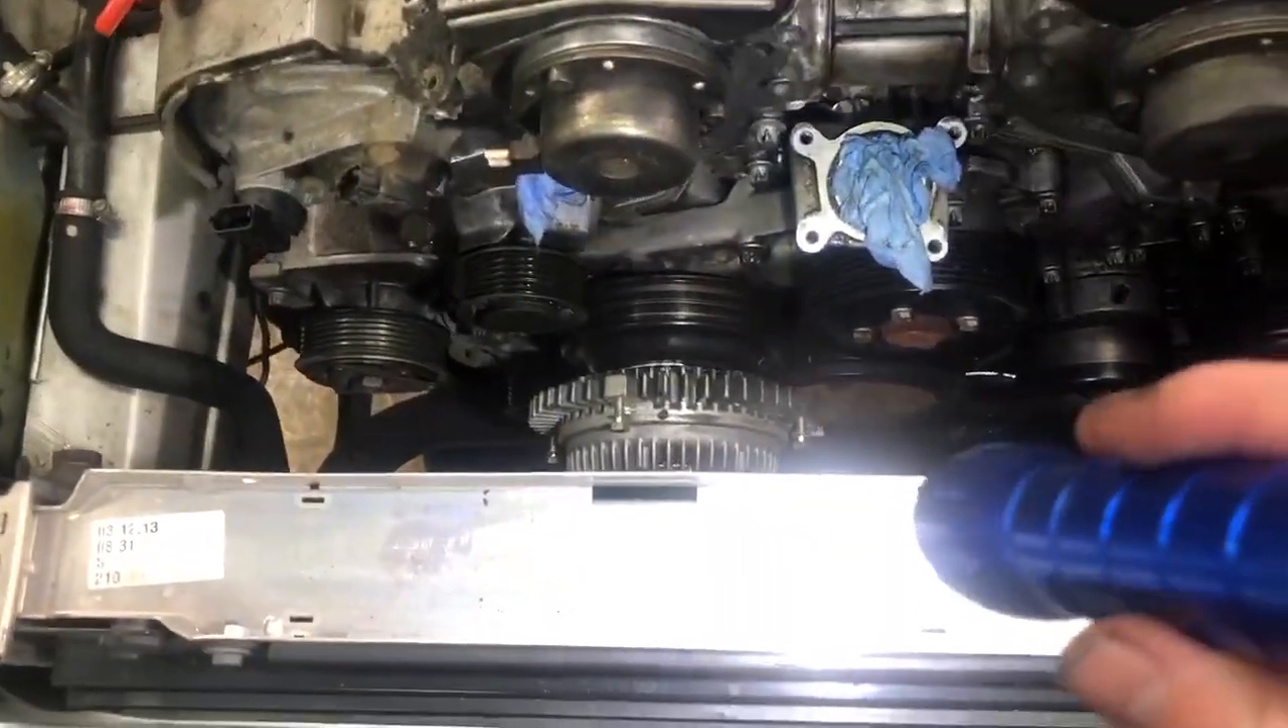I removed the fan itself but not the fan clutch over there which was kind of a pain.